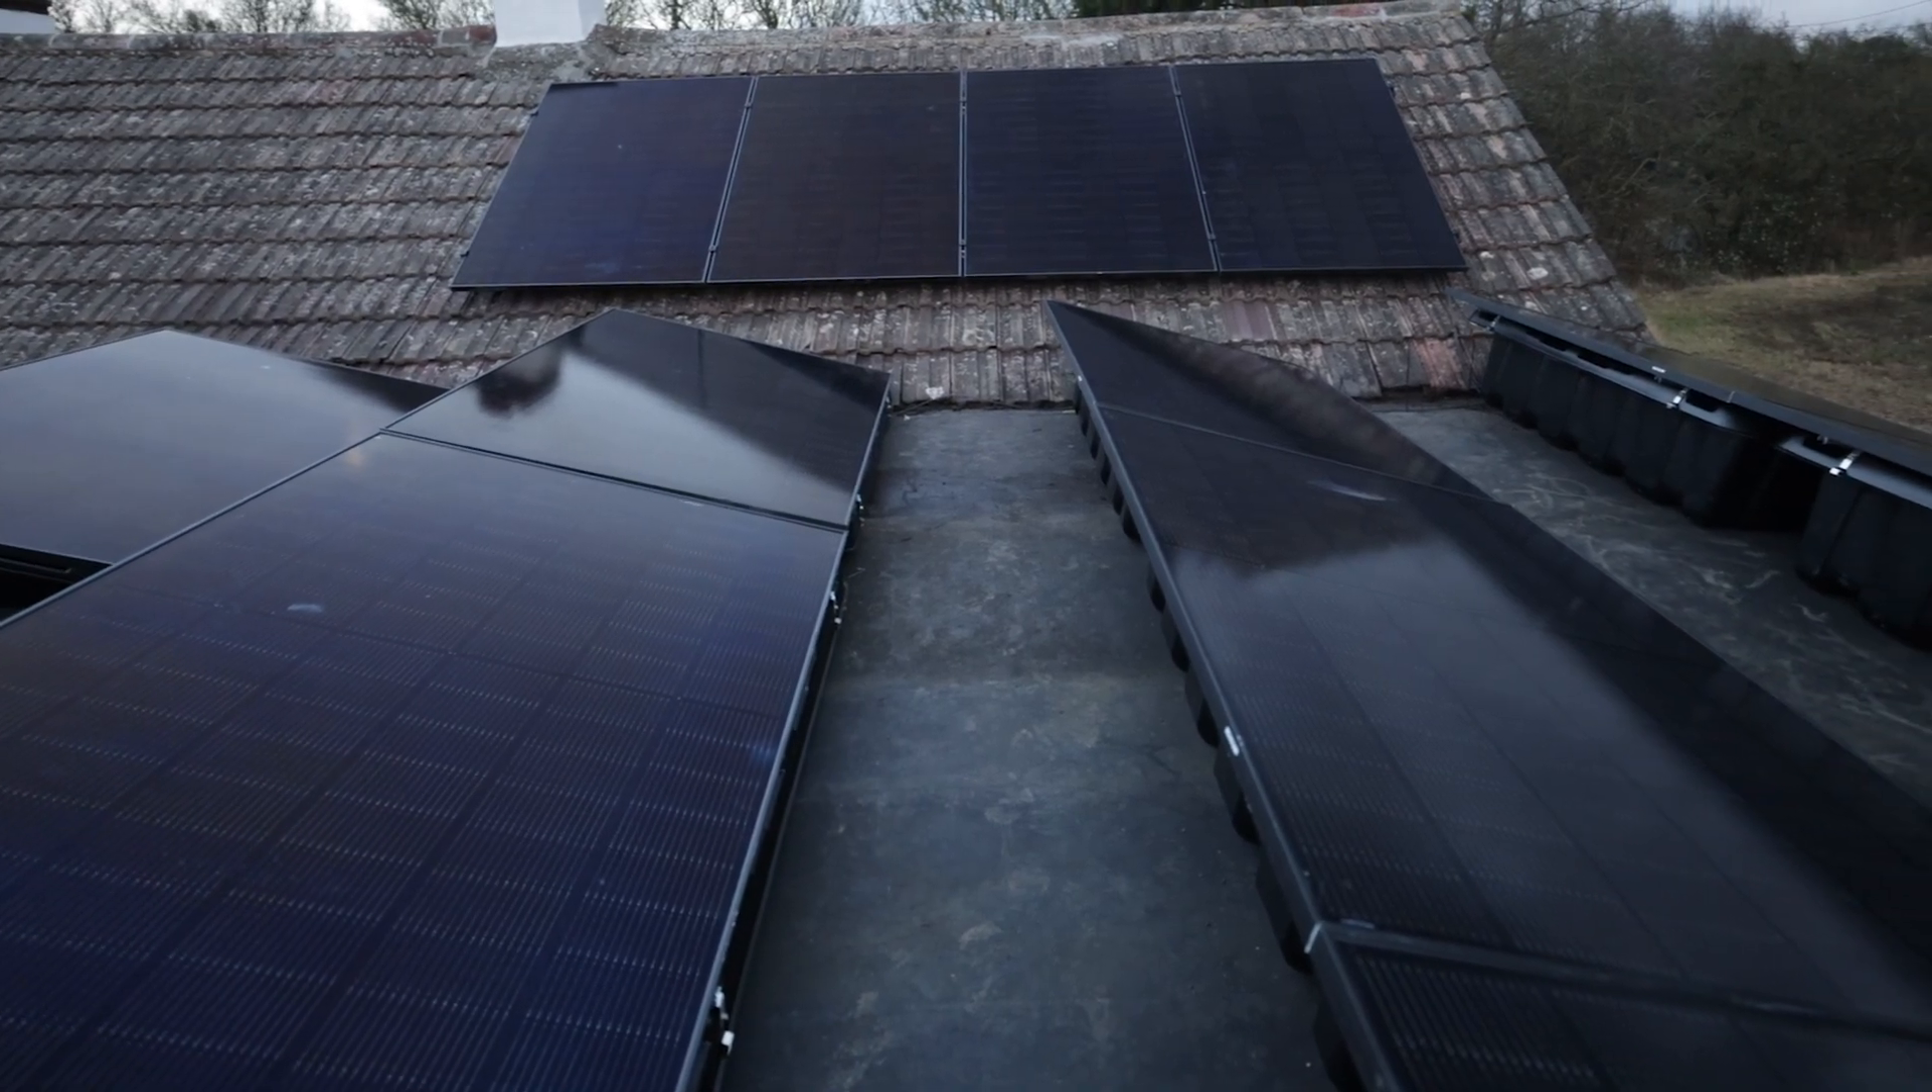We're done up here now. So we've got our four panels on the roof.